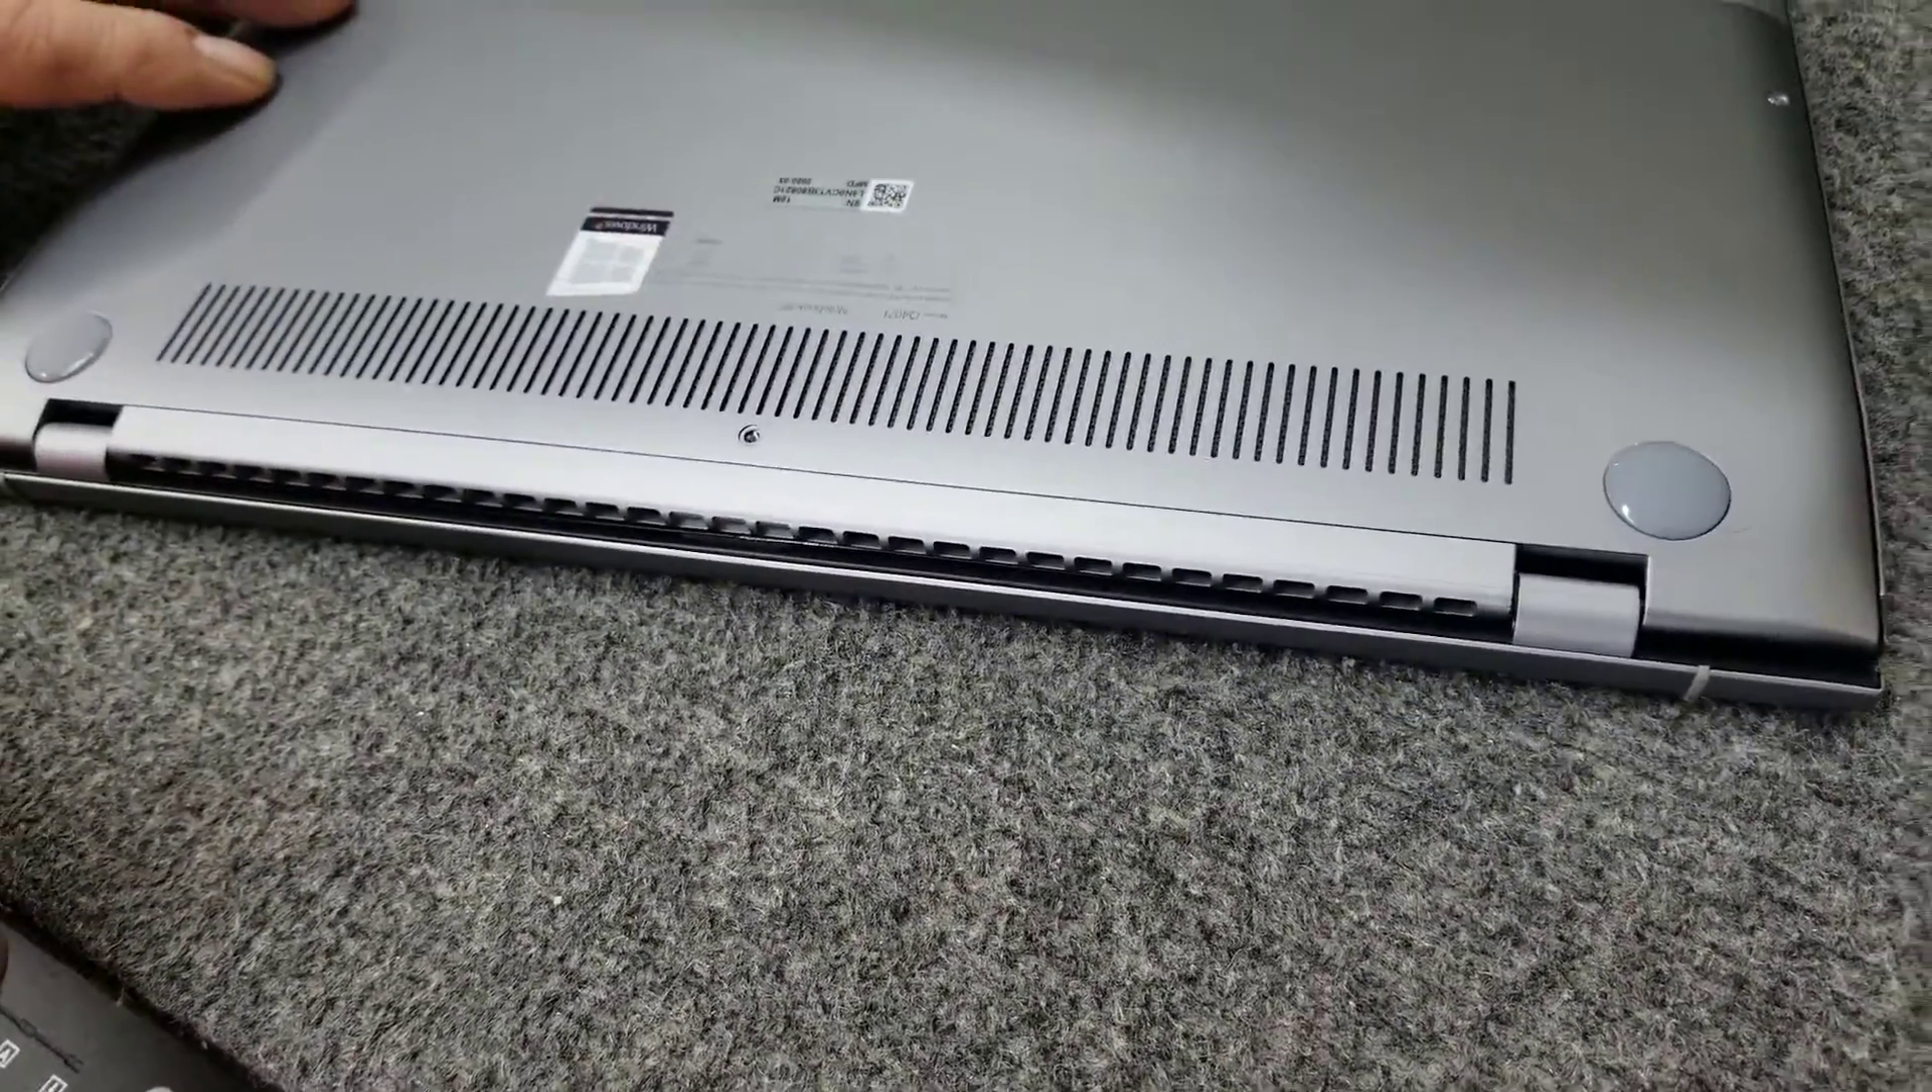So, I've already removed some of the screws, but in the back here, we have to remove these two rubber feet right here, because there's a screw underneath each one of those.